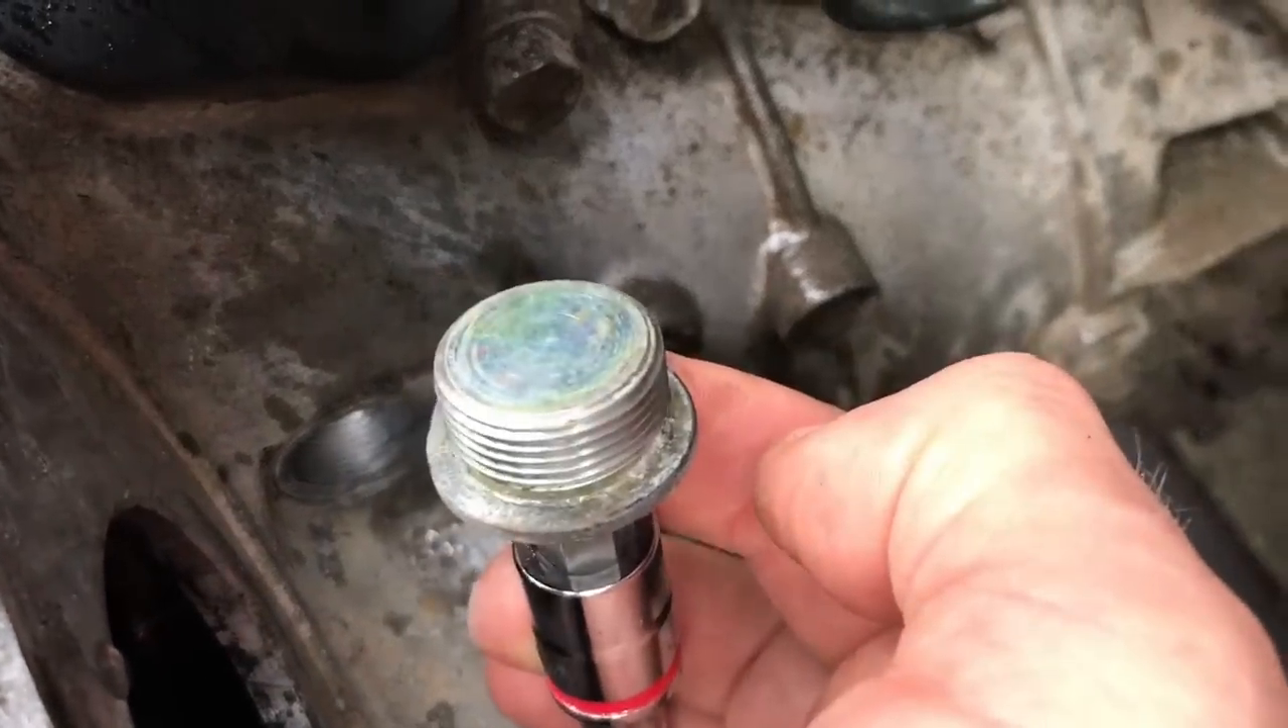Okay, boom, got that plug out.